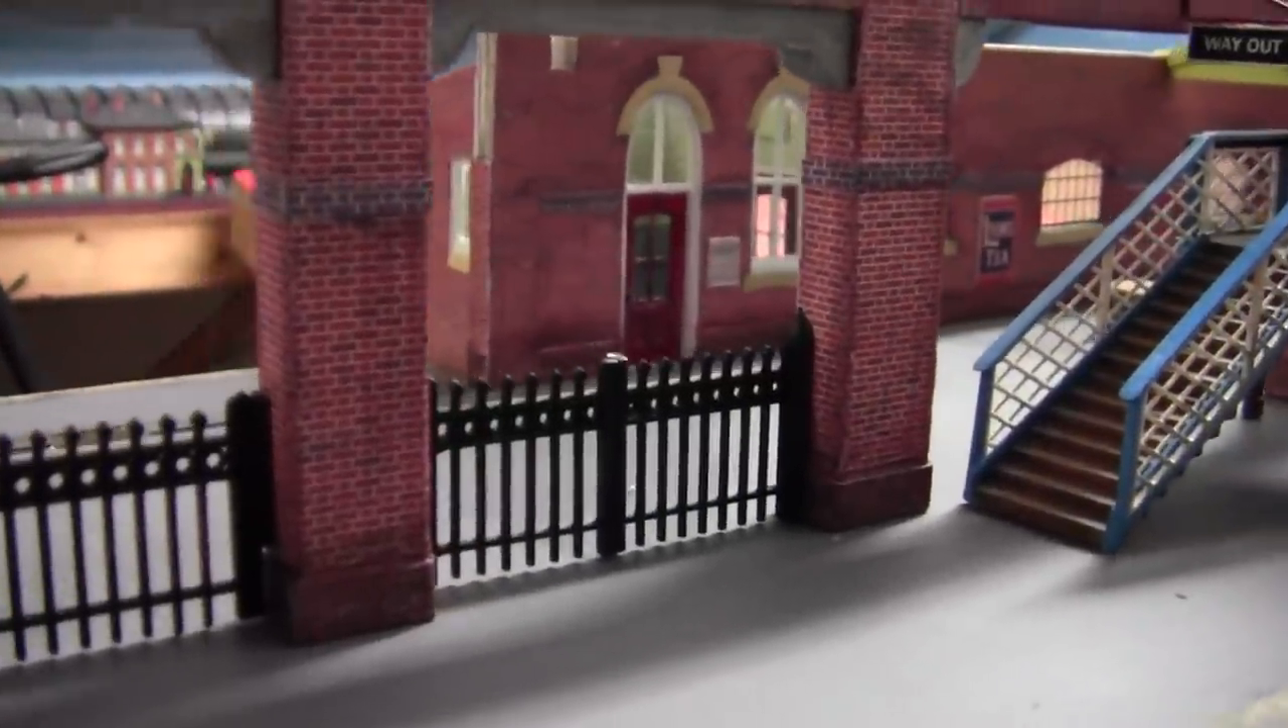As you can see all the gates are now in place and they don't look too bad.